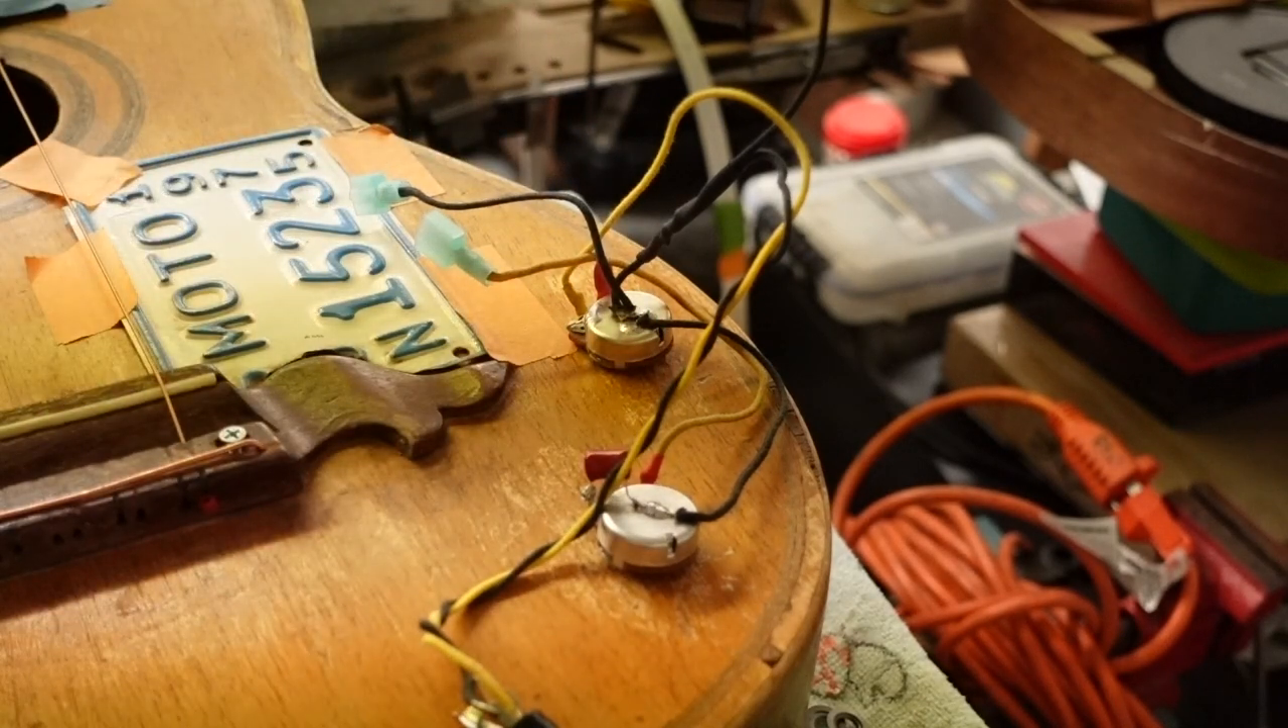But anyway, I have taken two 500k potentiometers and put them upside down in their respective holes.